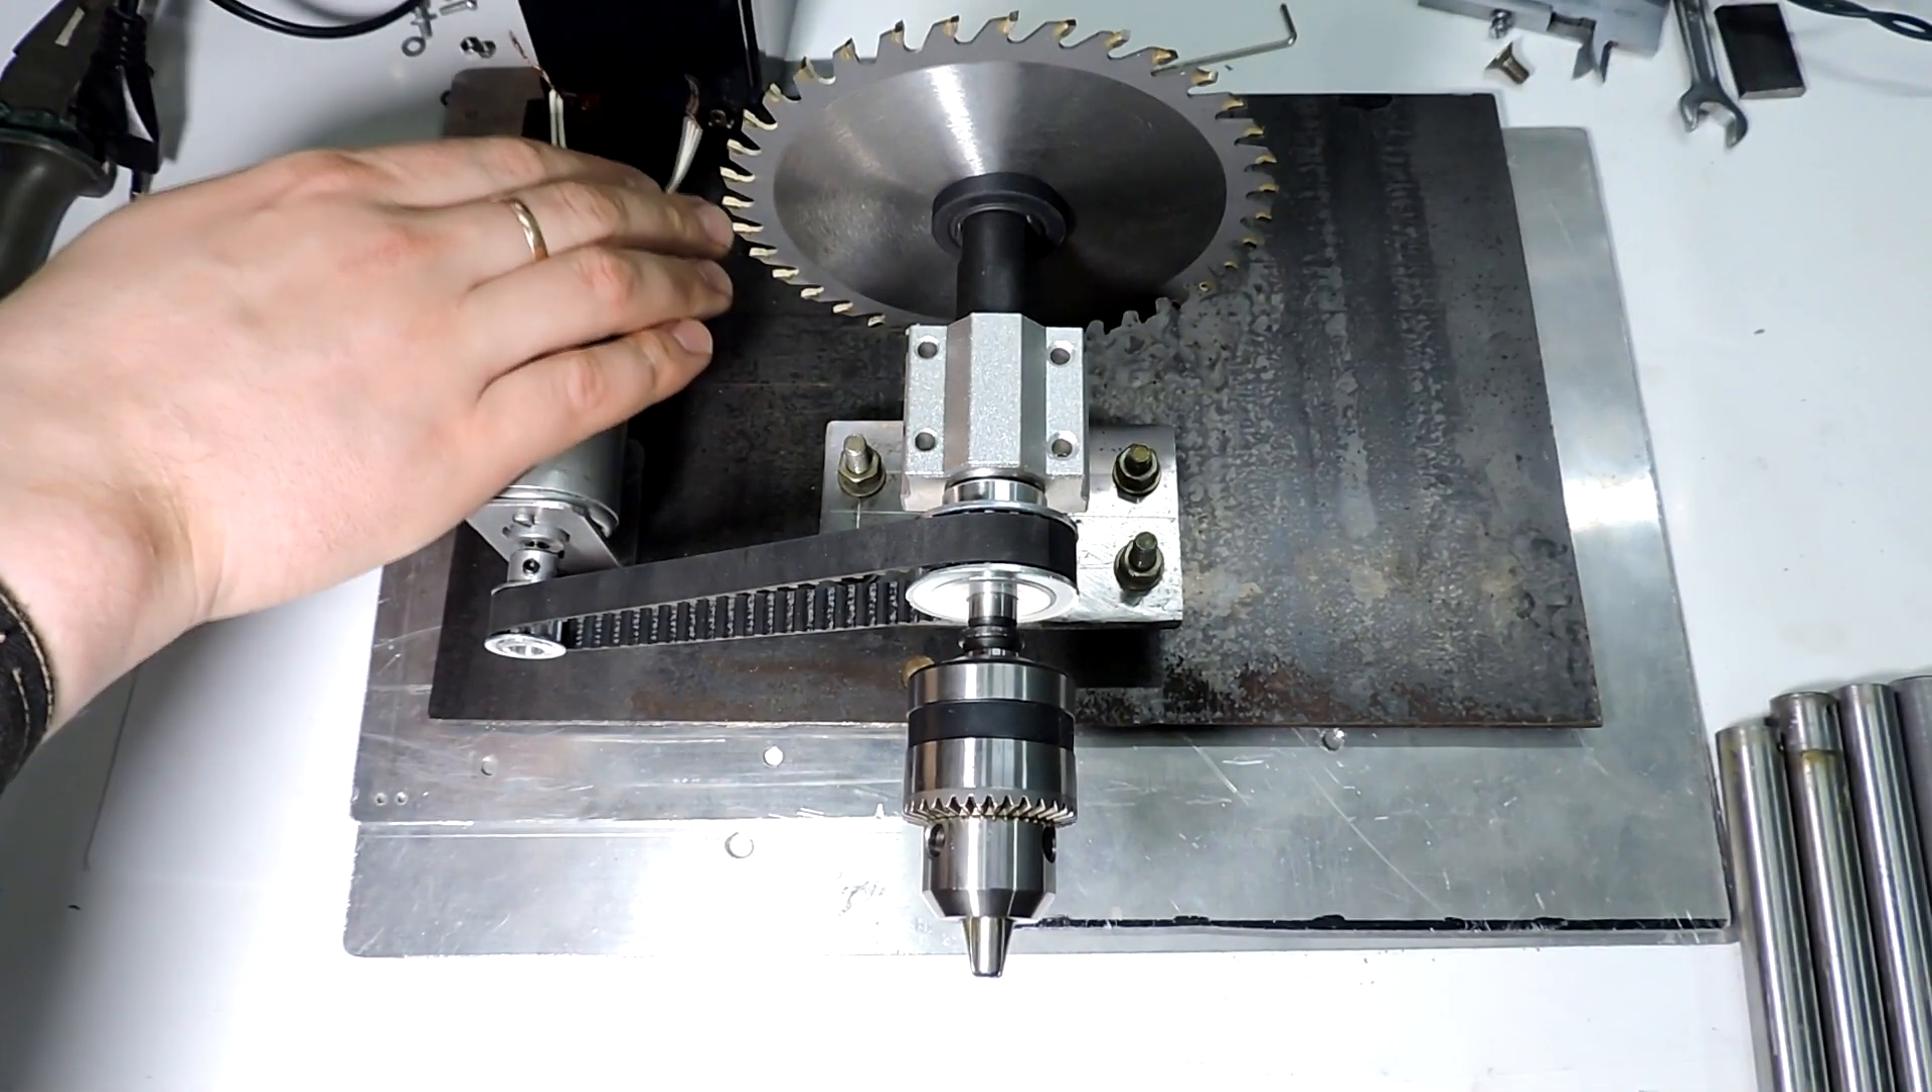Тут нужно быть осторожным потому что уже установлен сам диск.